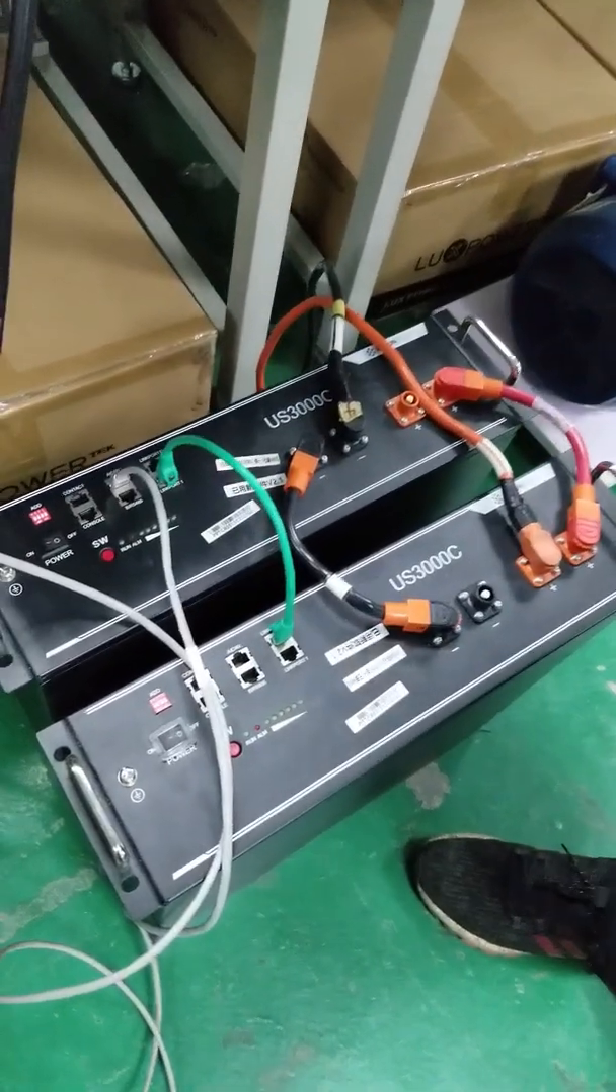For the demonstration purpose, we have already done all the wires connection.